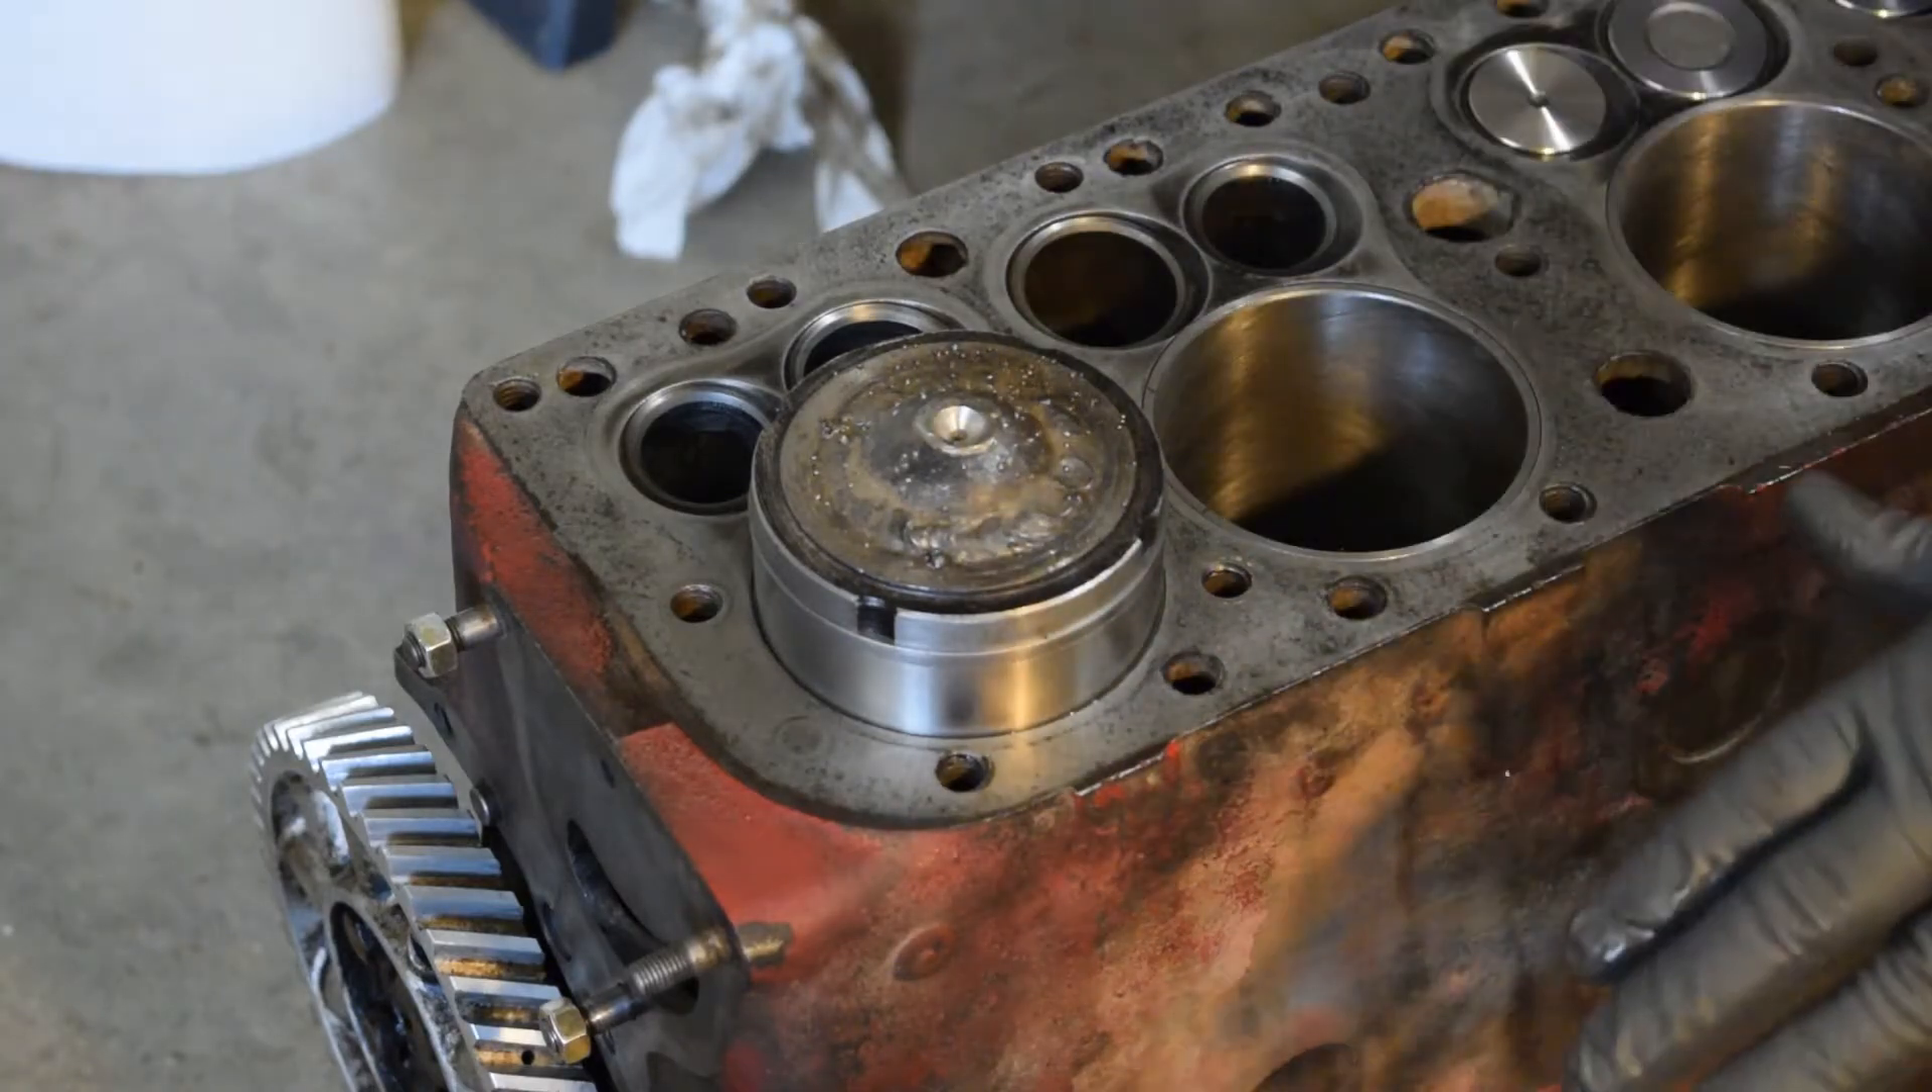We've got this neck sleeve almost all the way in.